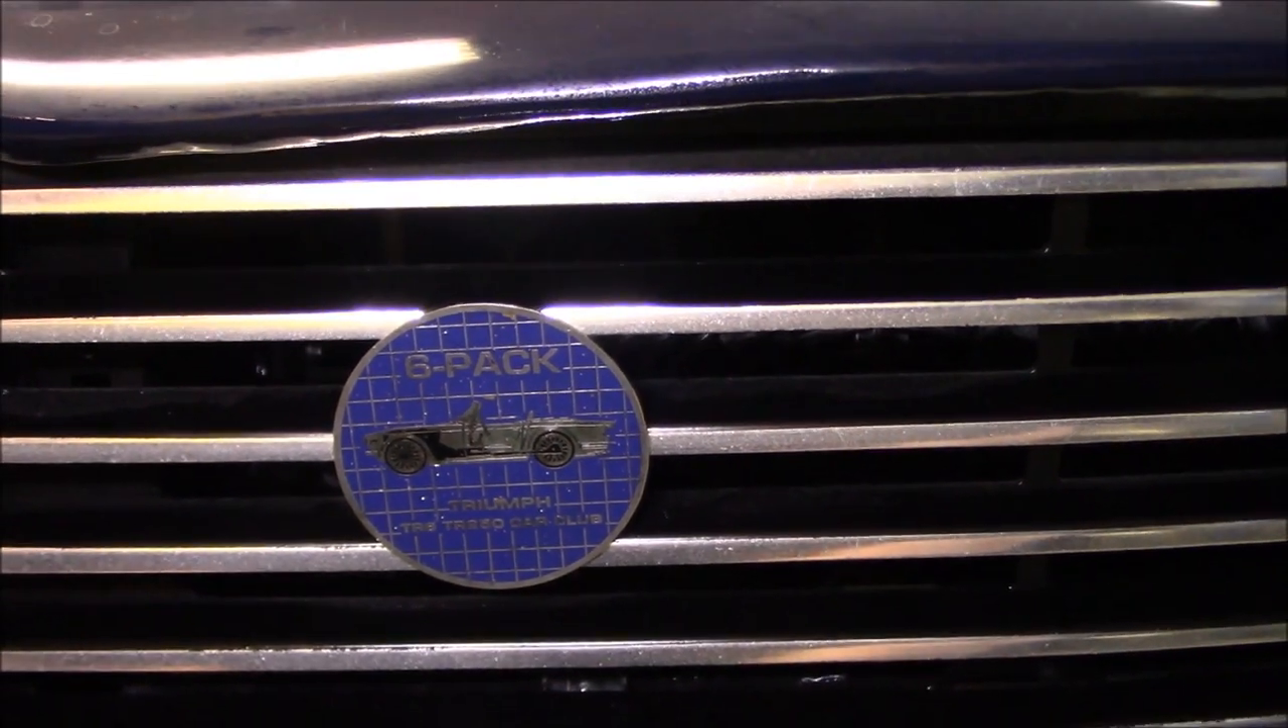We've got the six -pack badge installed on the grill I think it looks good like I said it's matches well with this royal blue paint it's a bit of a purpley blue on the badge.